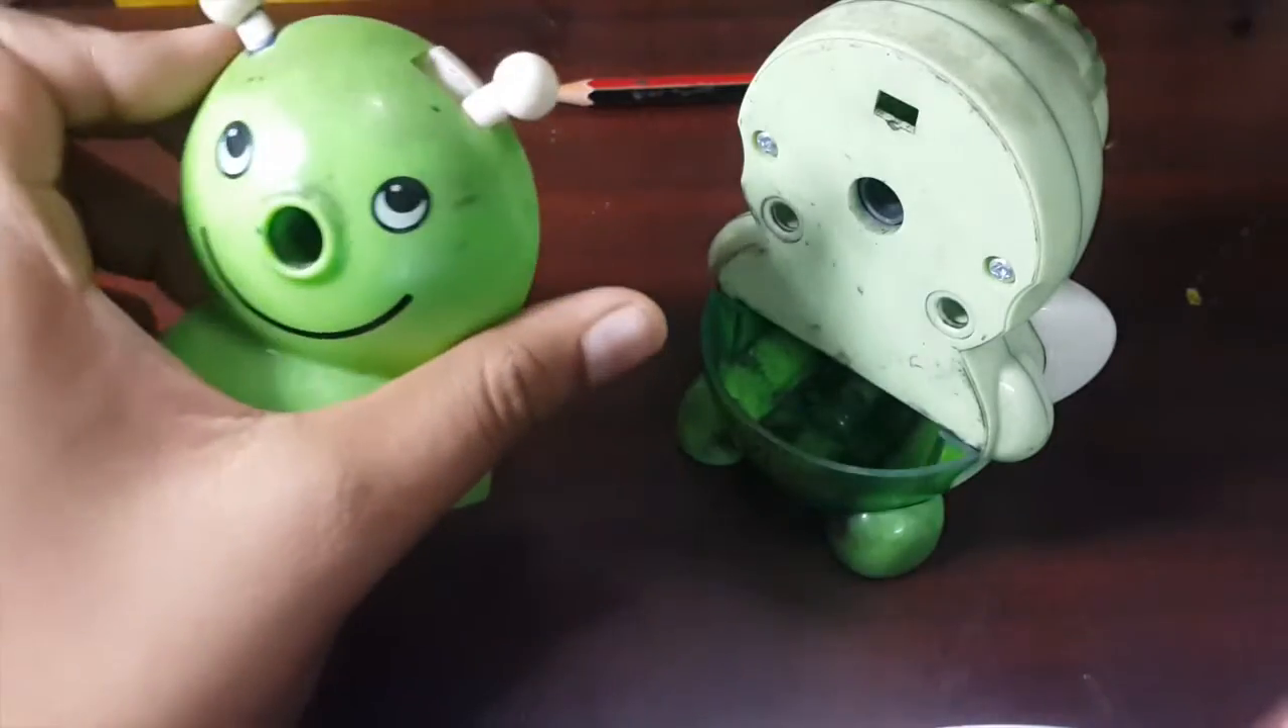Okay, so now, okay, the front portion has come off.